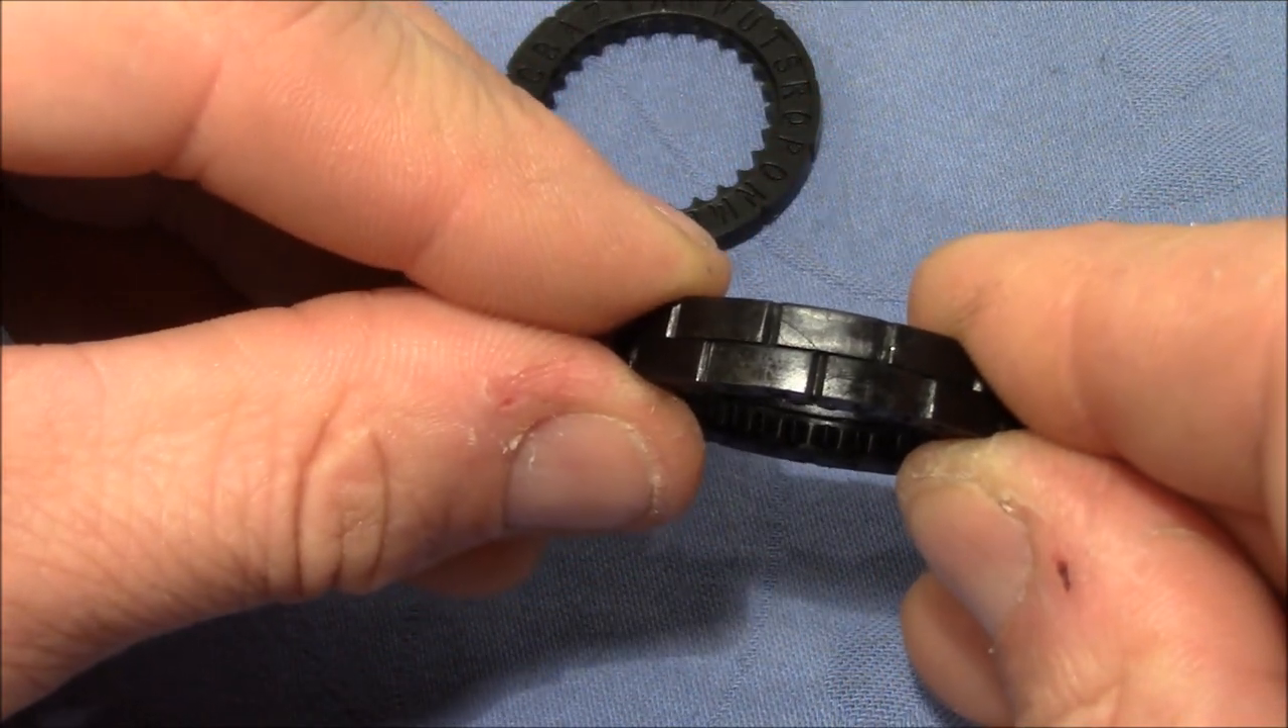You can see the gates are not aligned anymore.